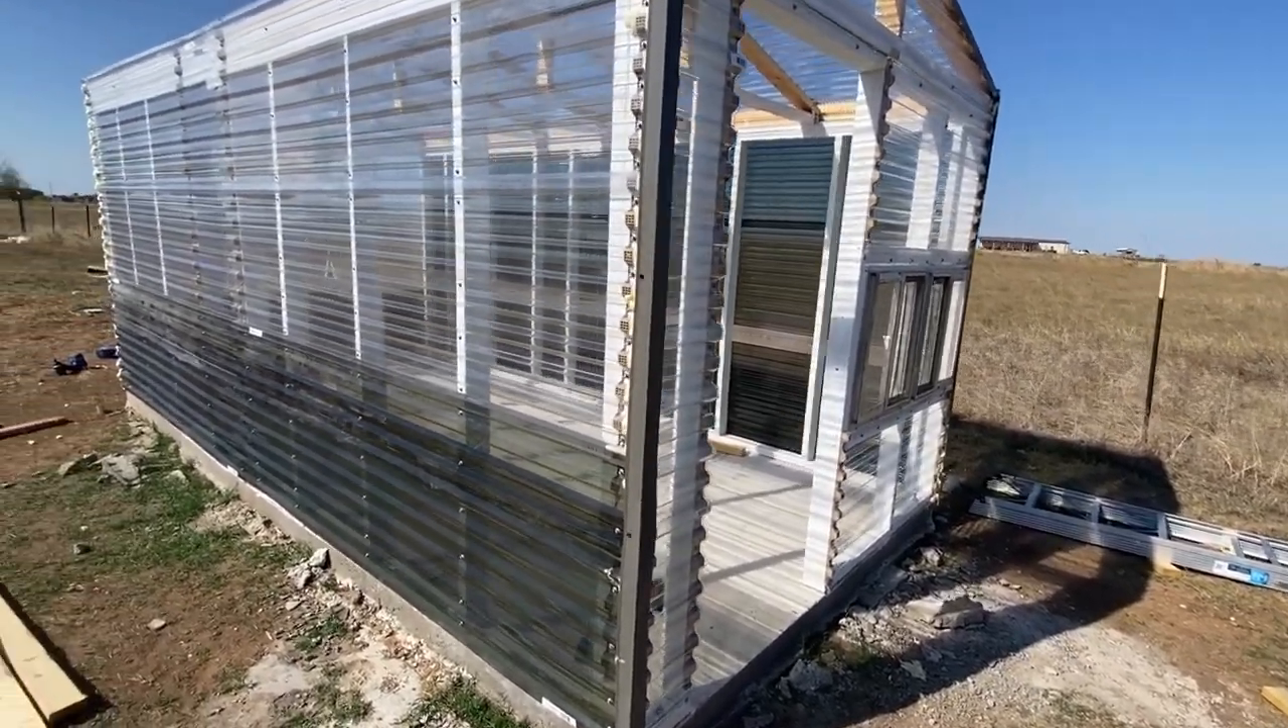We got all the, uh, the panels on. You can see we got them on.